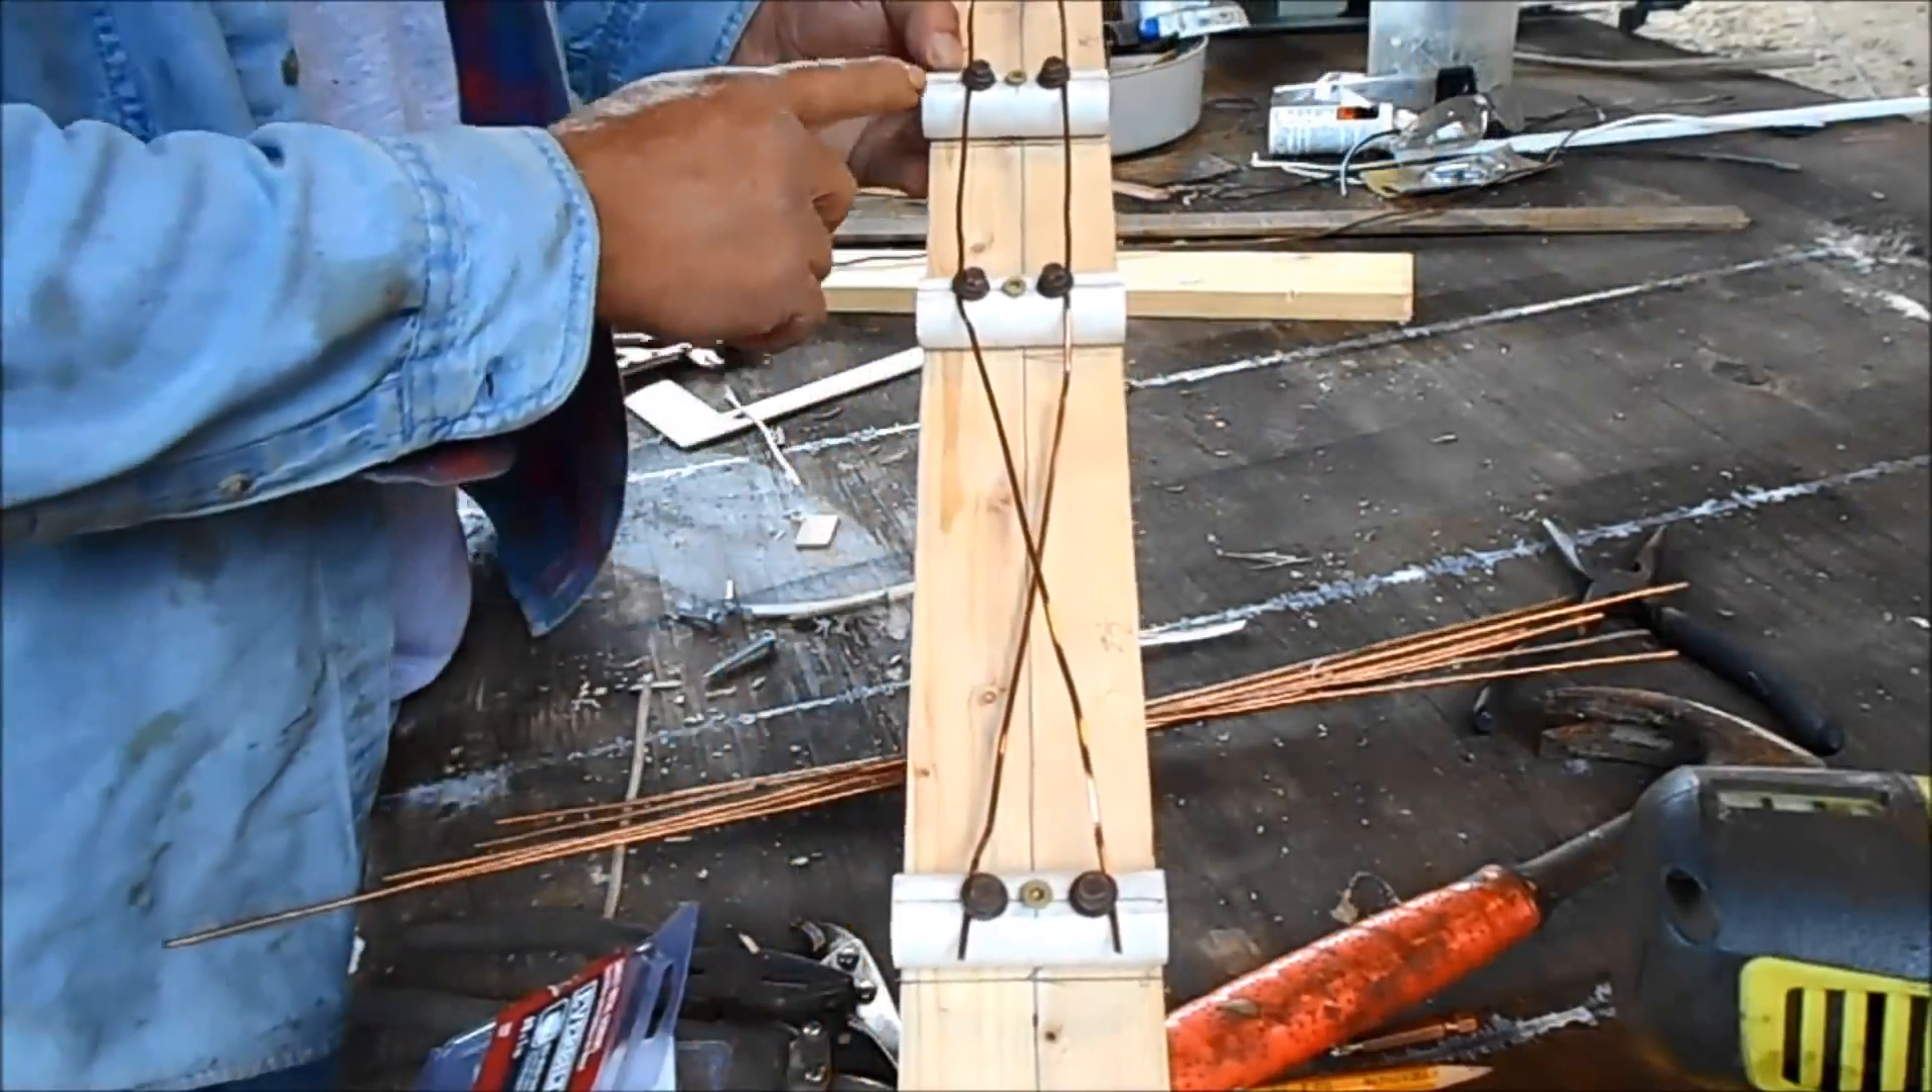I've done put the wire on. You just put the wire underneath the screws.